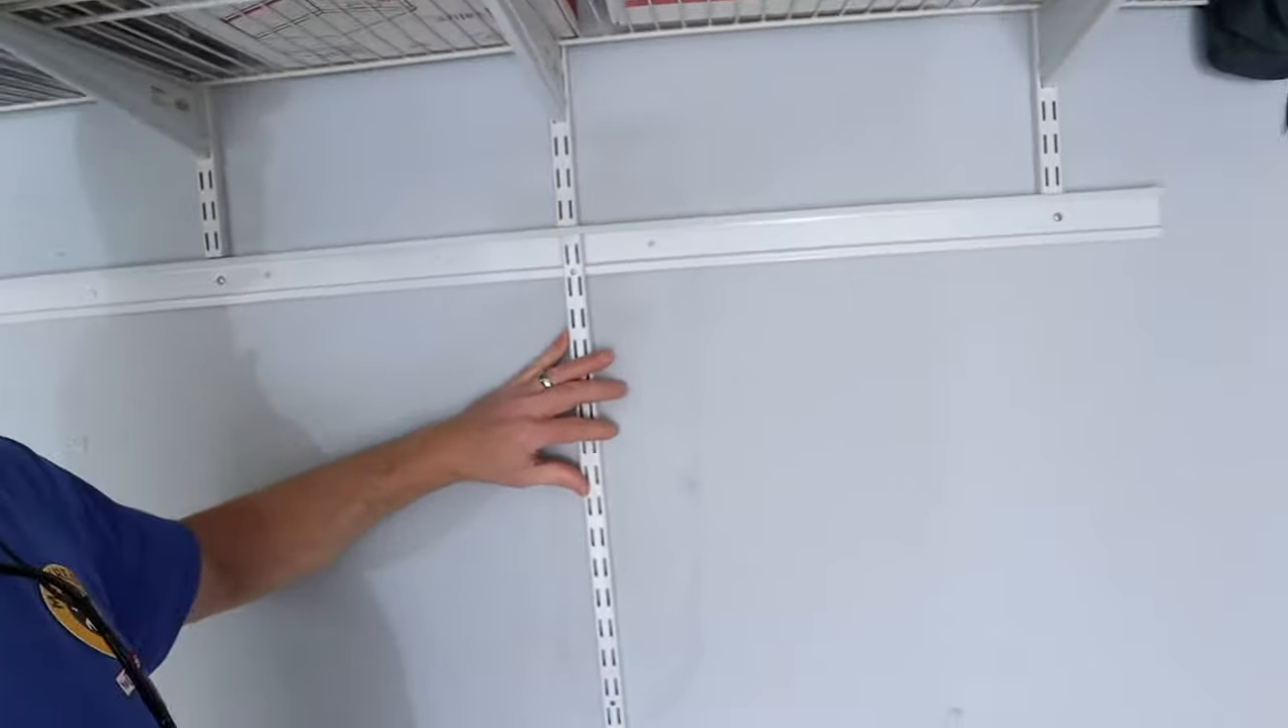So, the vertical rails pop right into the track, just like that, and they have holes already in them, quarter -inch holes, and I'll be attaching screws.